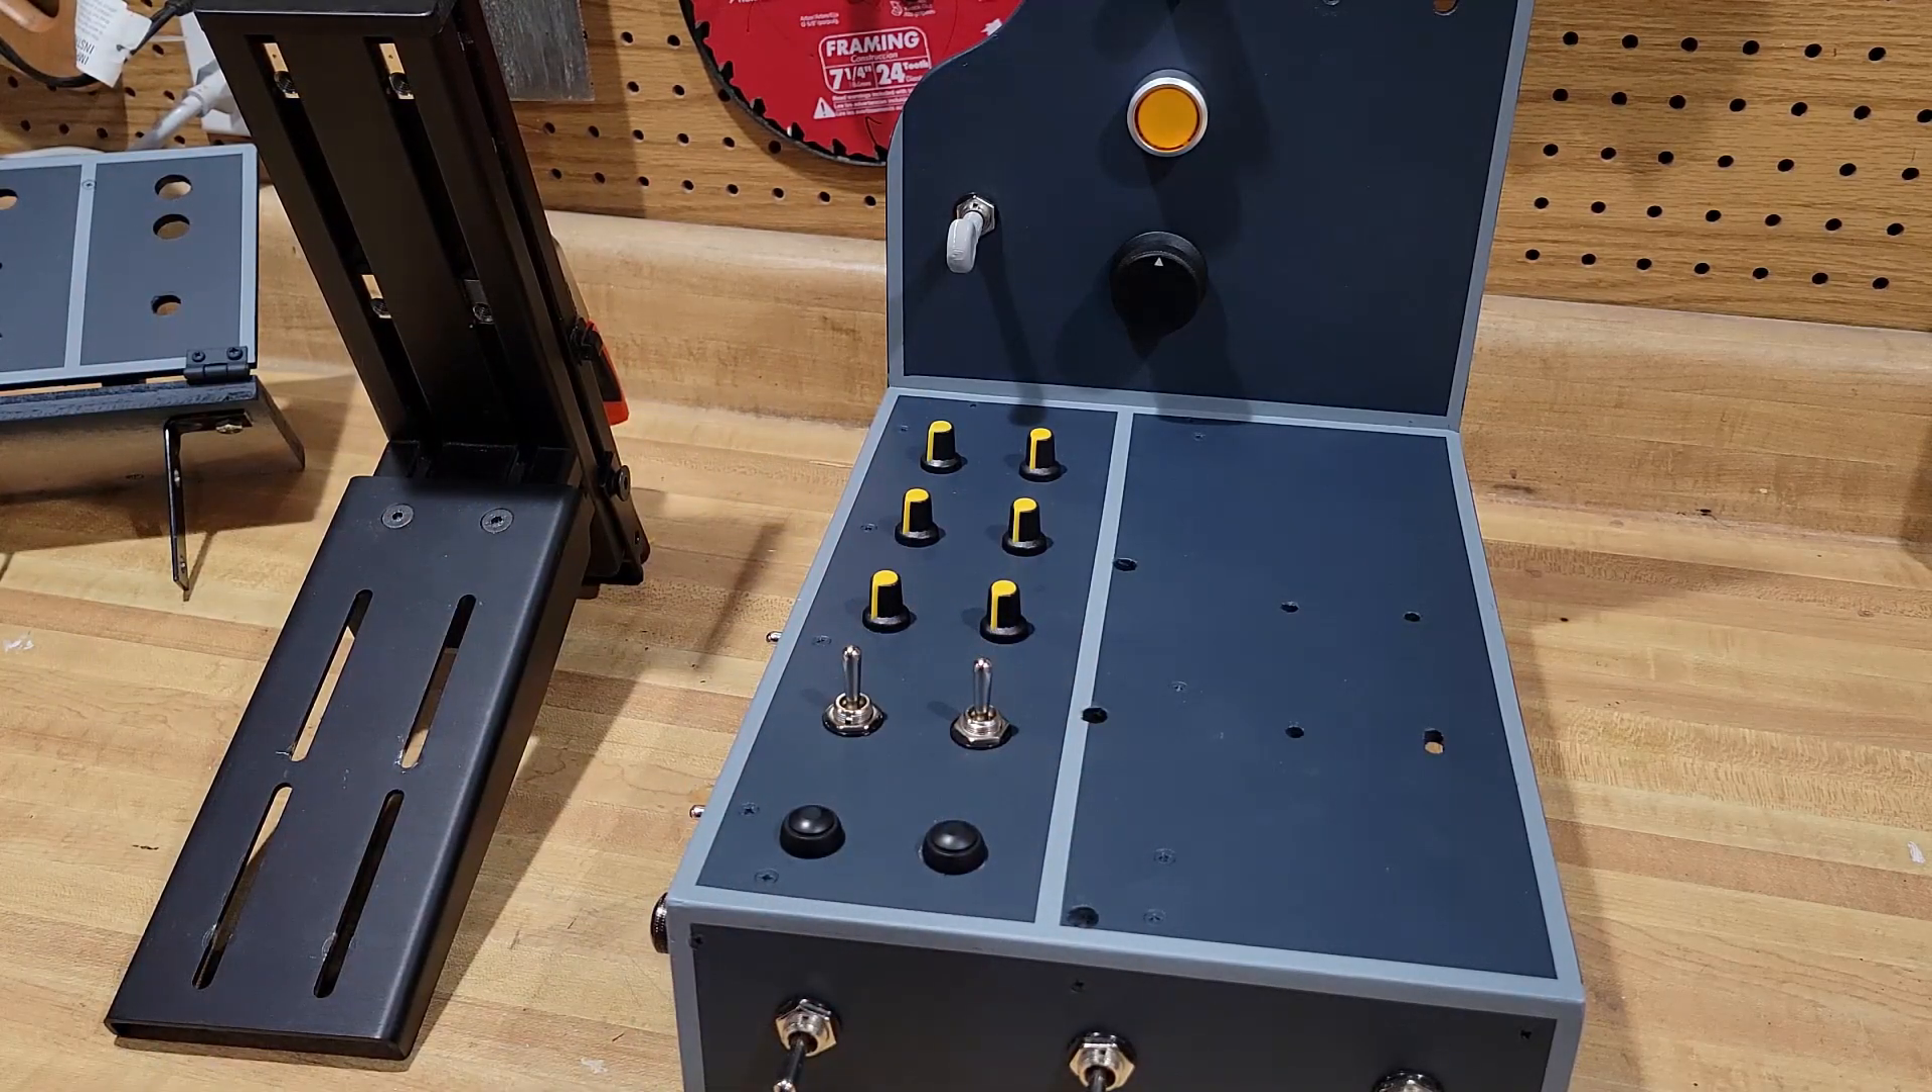I've got all the switches and things installed so it's kind of after the fact when I started making these videos but like I said I'm using this thin plywood, eighth-inch plywood.